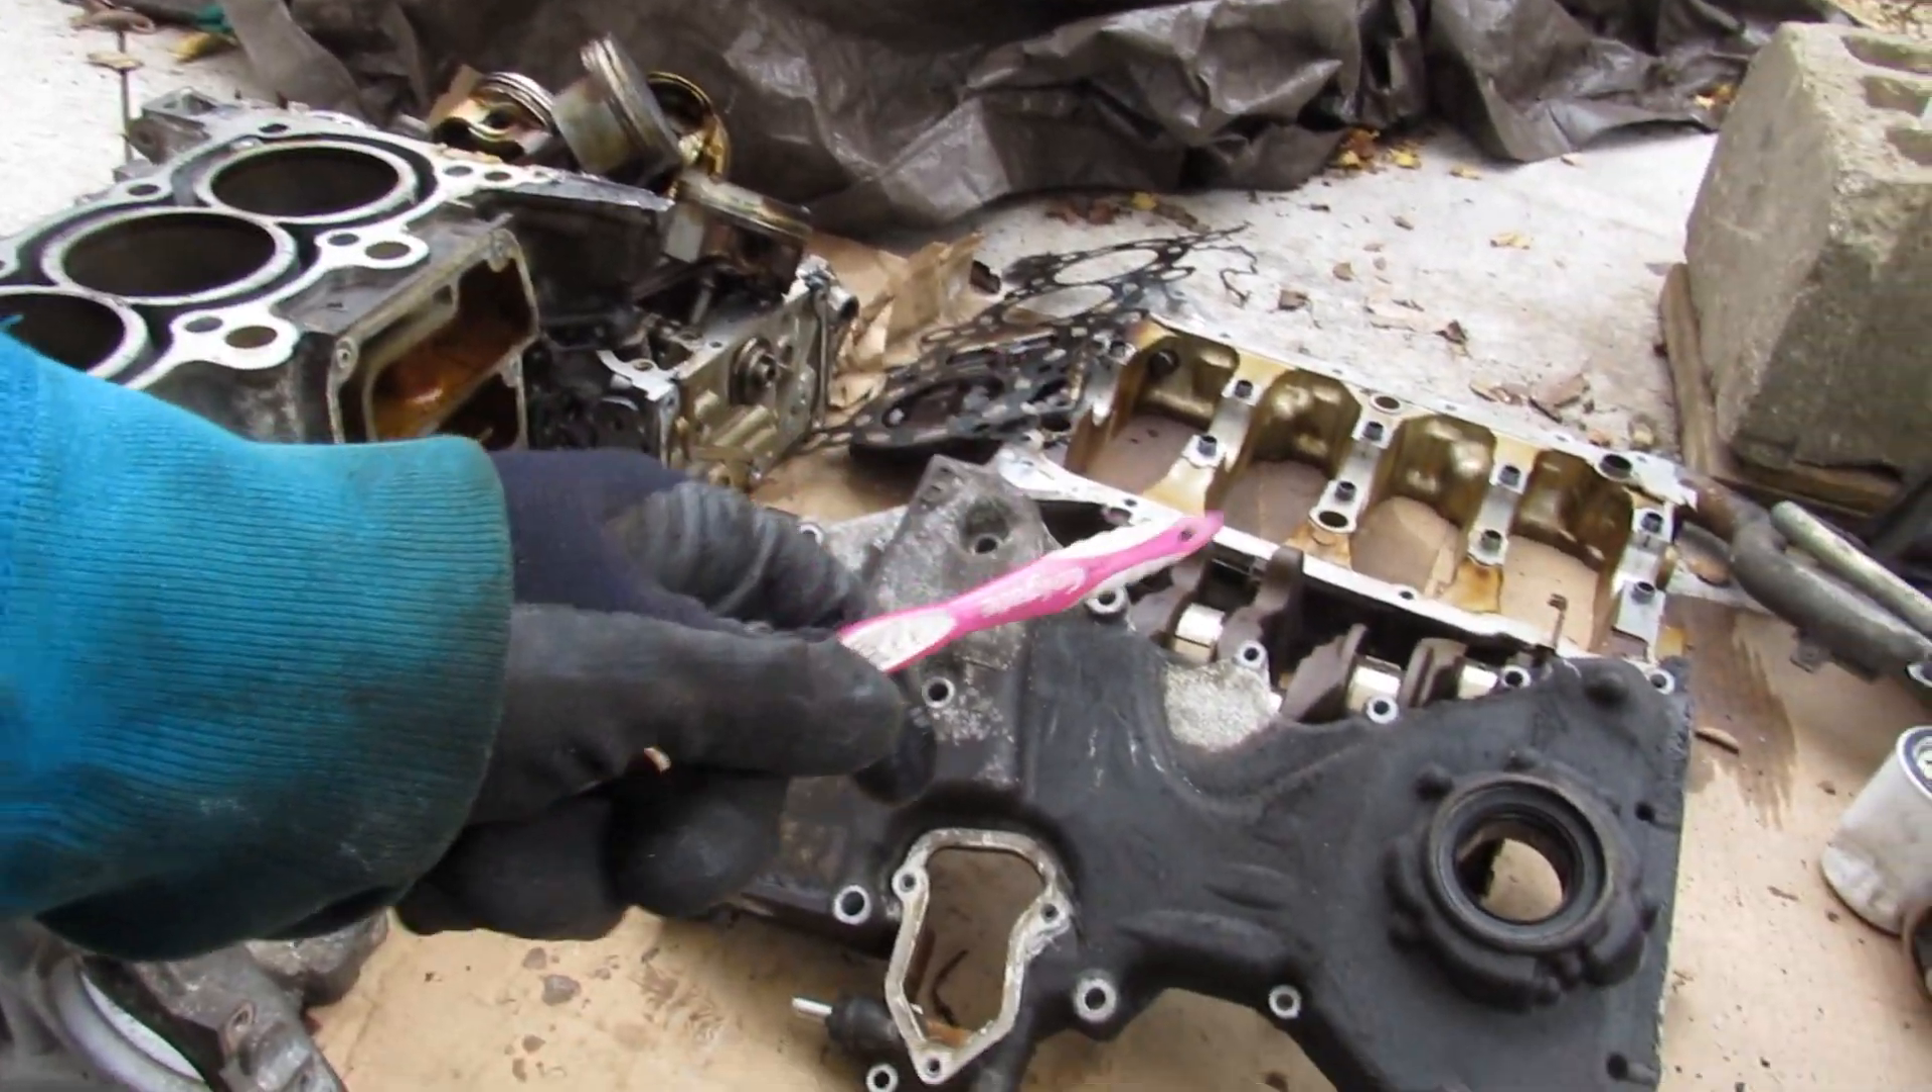So here we've got the entire R18 engine taken apart here.